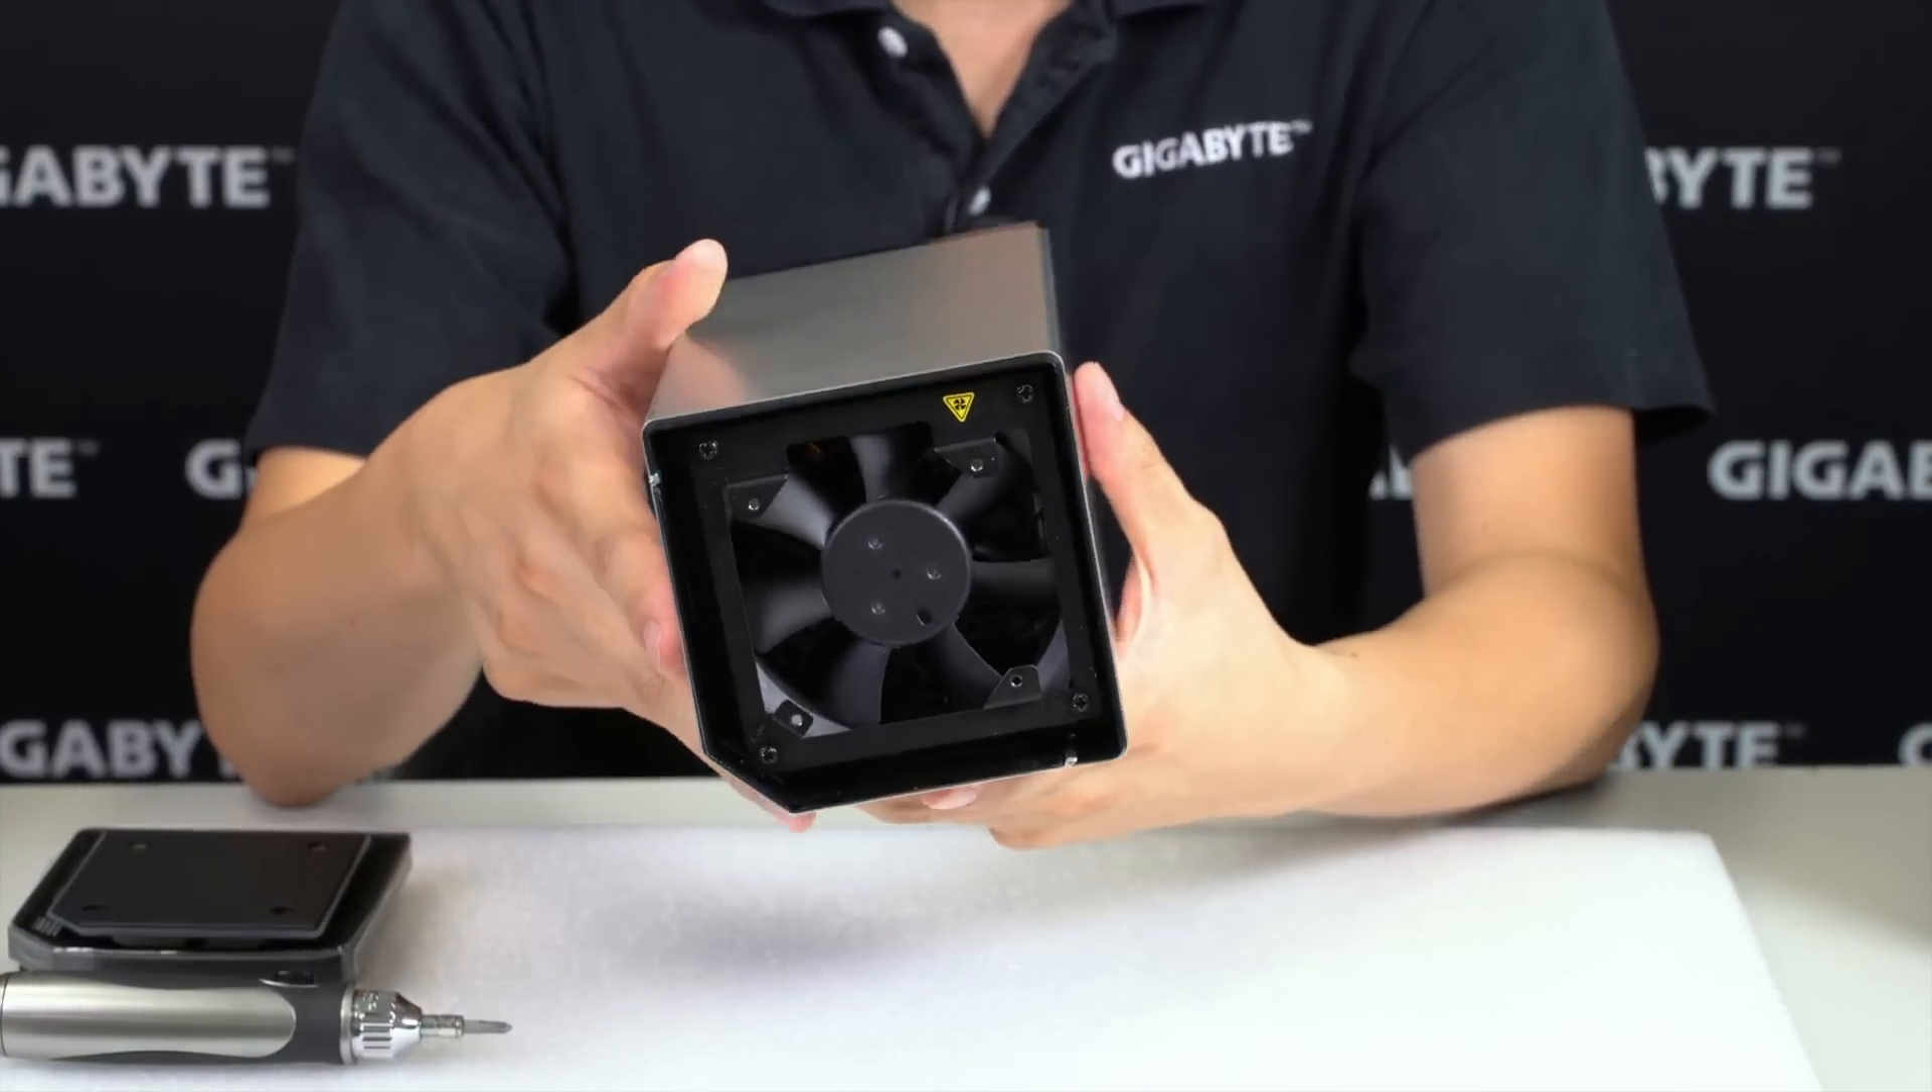Now once we have that backing removed you can actually see the fan underneath.